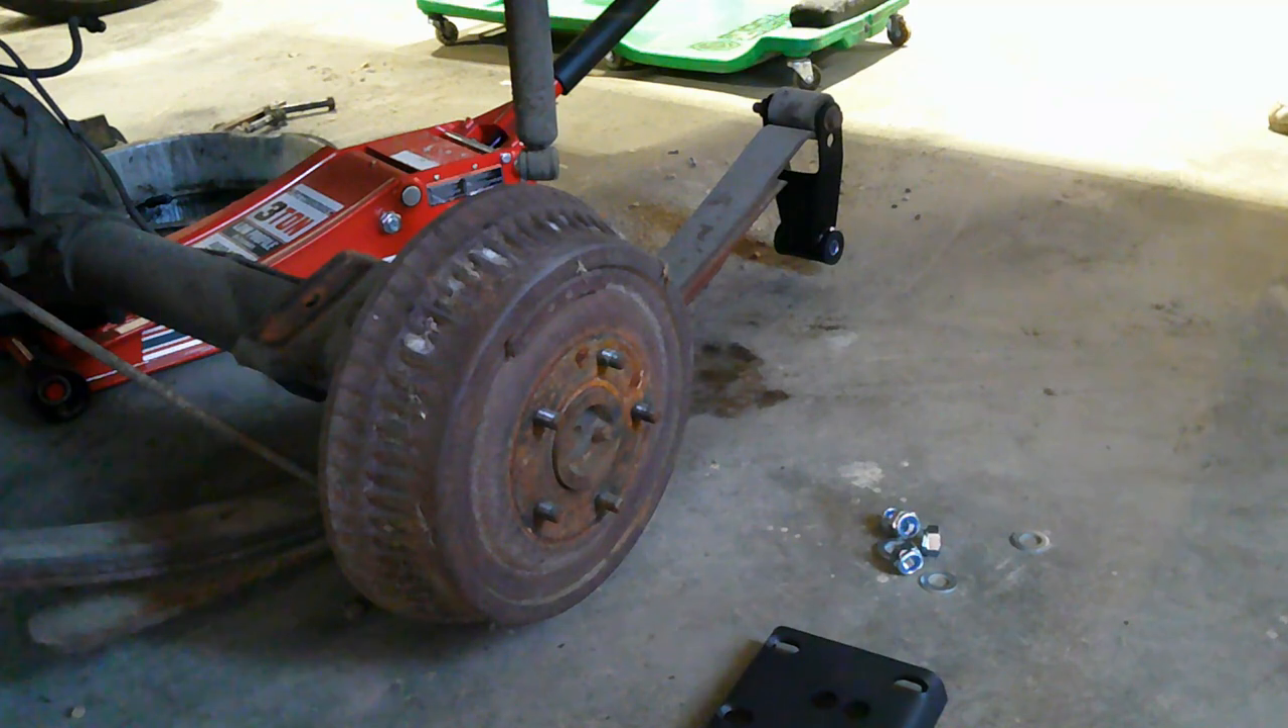Alright, I already got my leaf spring slid in here.